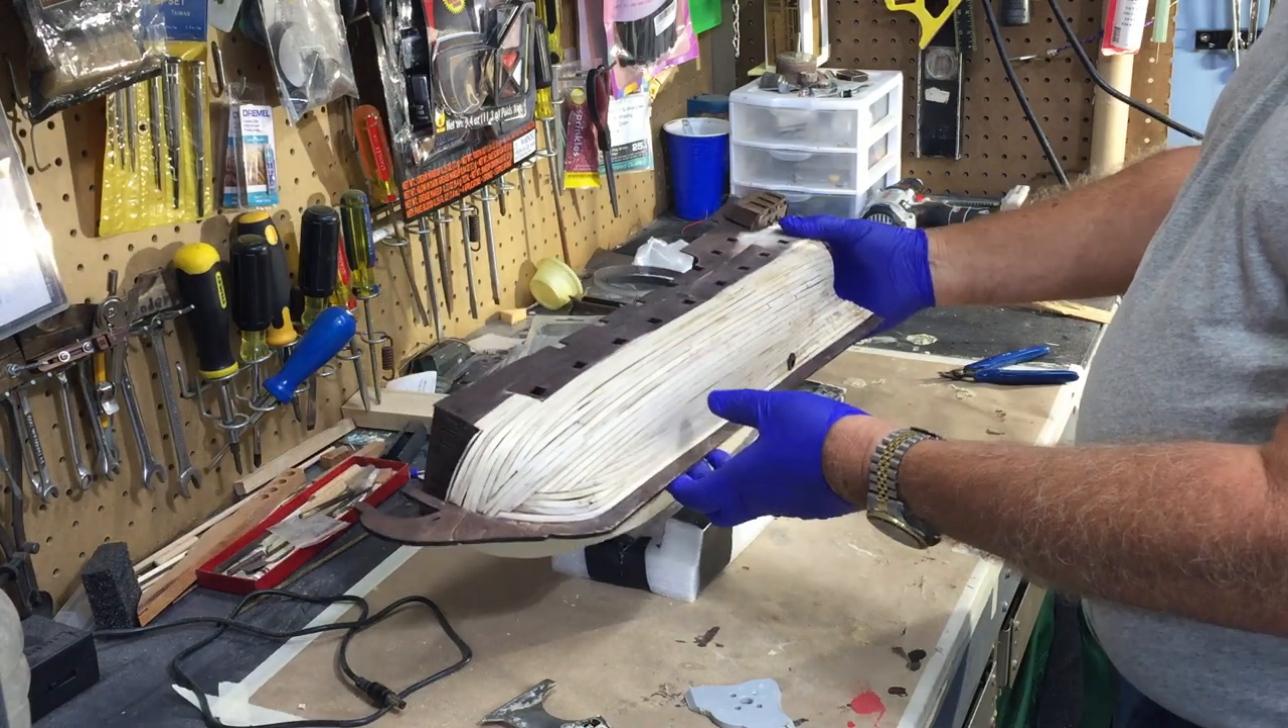I've finished the first layer of planking.